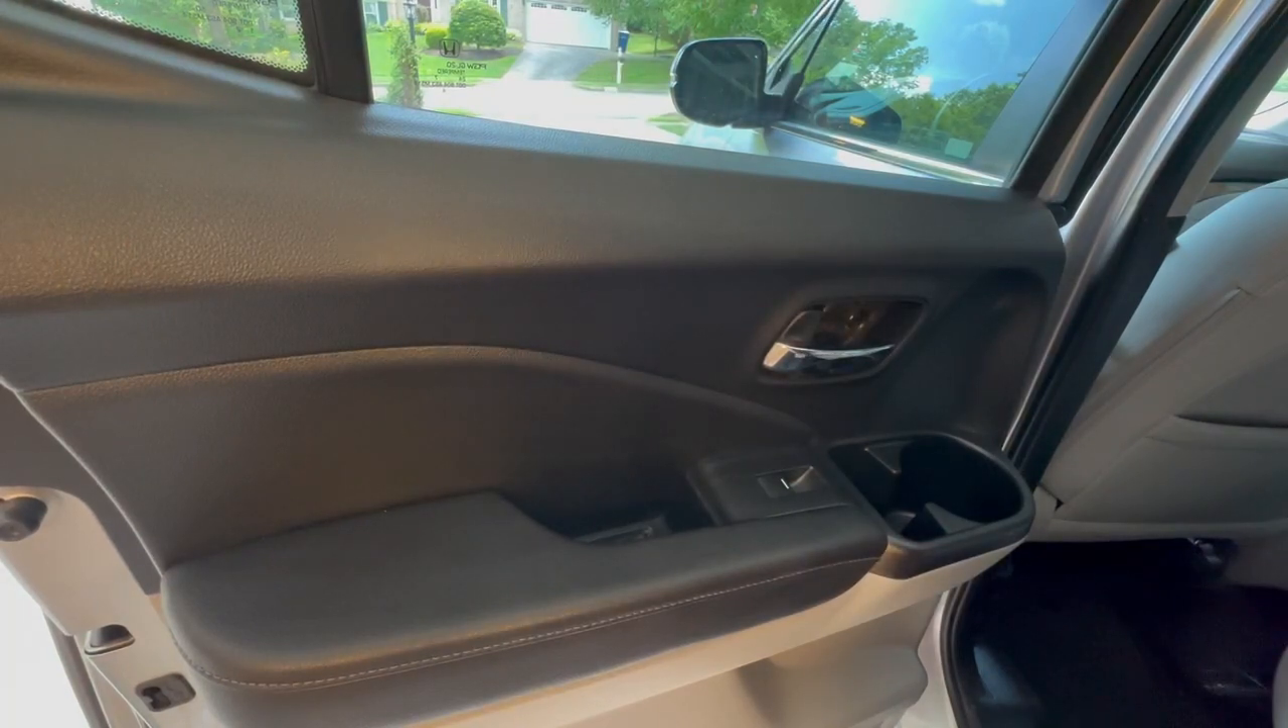All right, so we got the door panel on, pushed in the pressure clips.